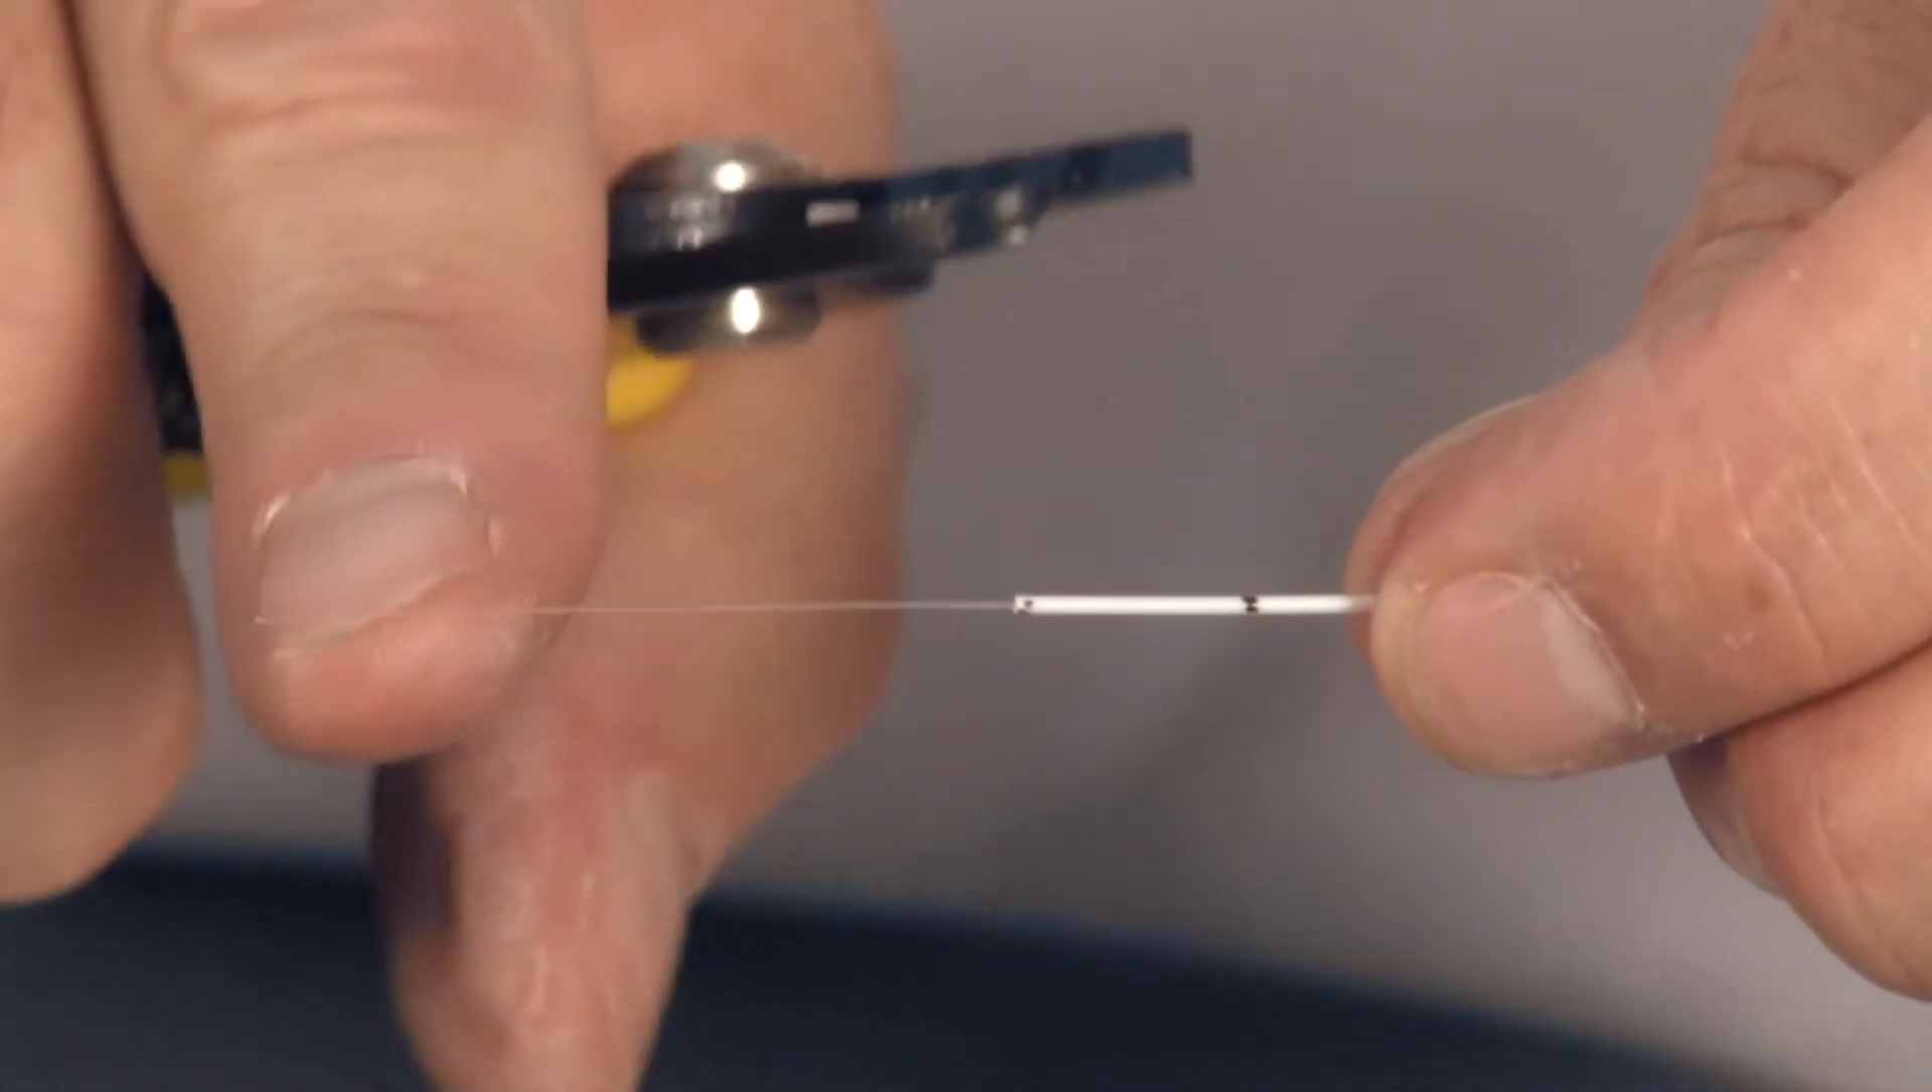Once you're done with that, you've got your secondary buffer removed. All that's left is the primary buffer, which is that UV cured acrylic.